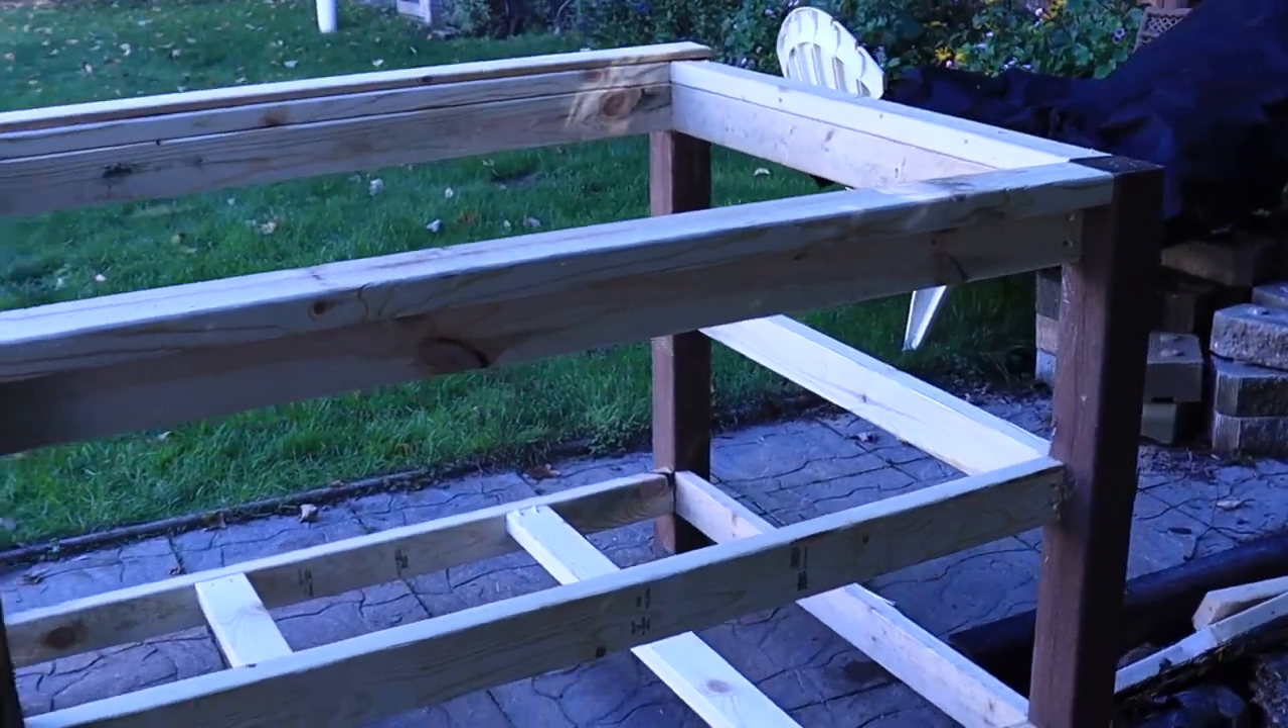All right, so the framing is done.